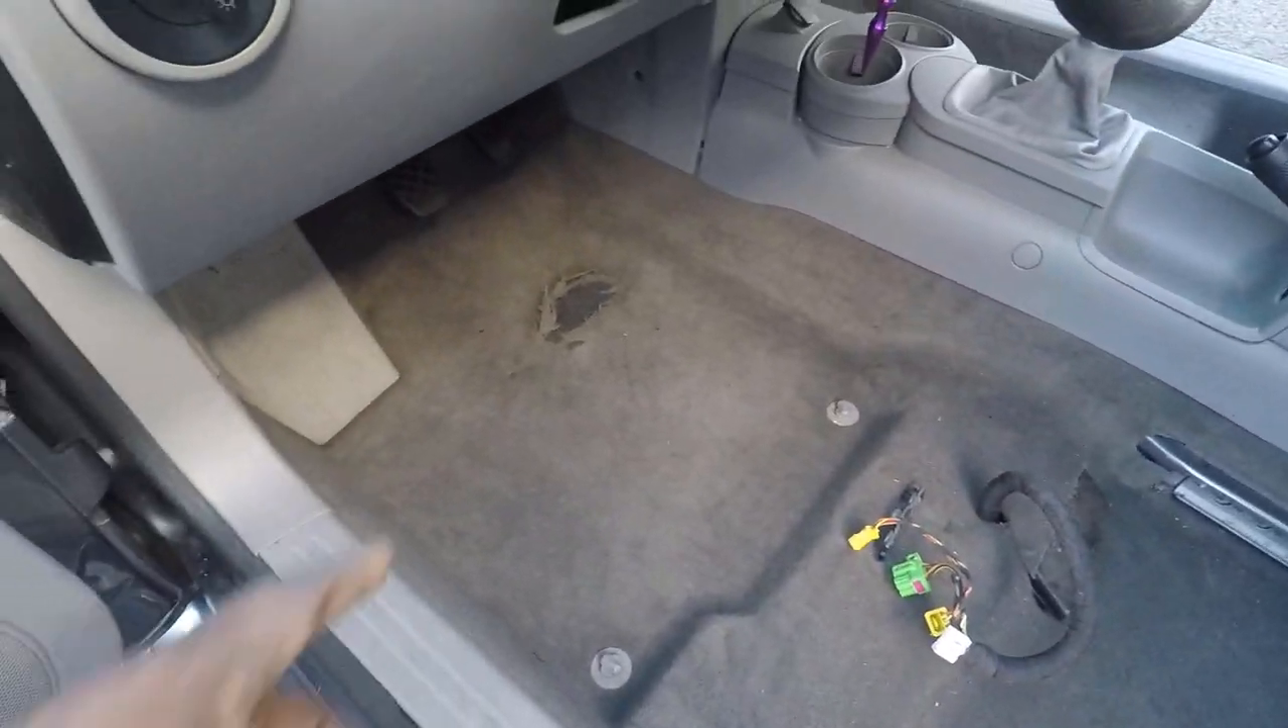Okay, so I got the driver's seat out as well.